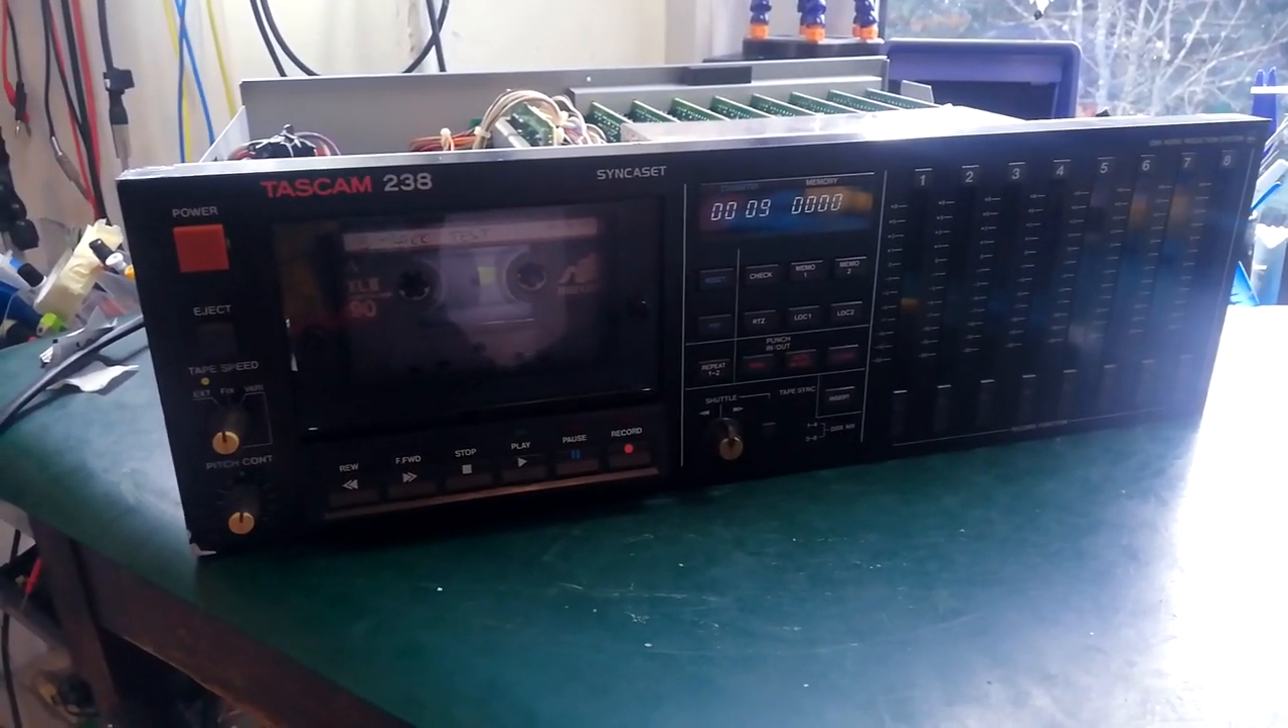I've reassembled the unit well more or less i've still got the case to put back on the top.